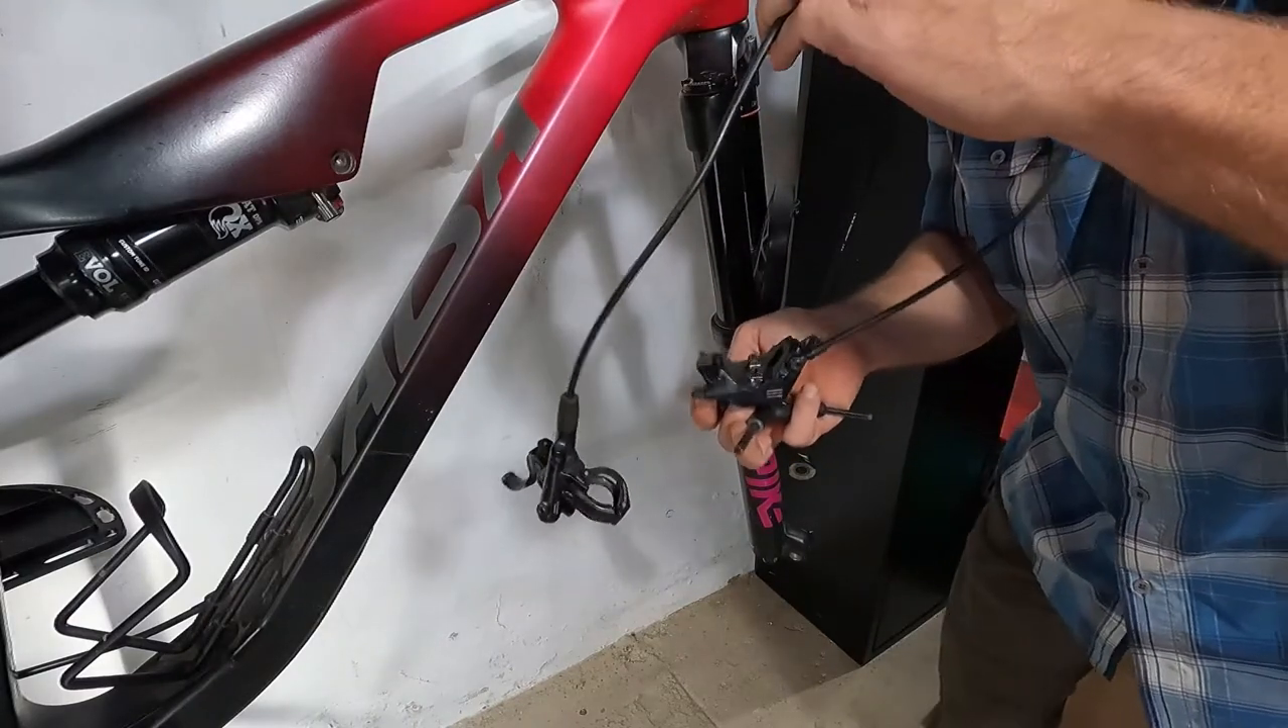So the whole brake is removed from the bike.